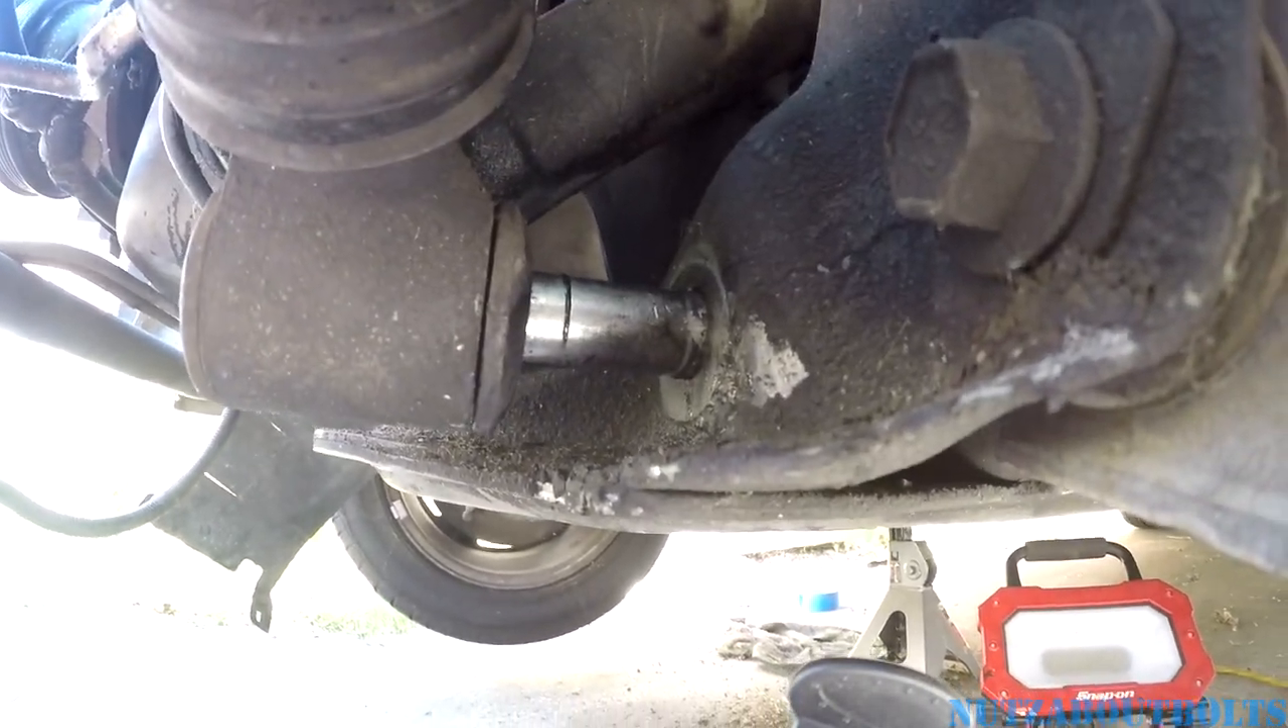You can see how far the rack has come off of the frame.